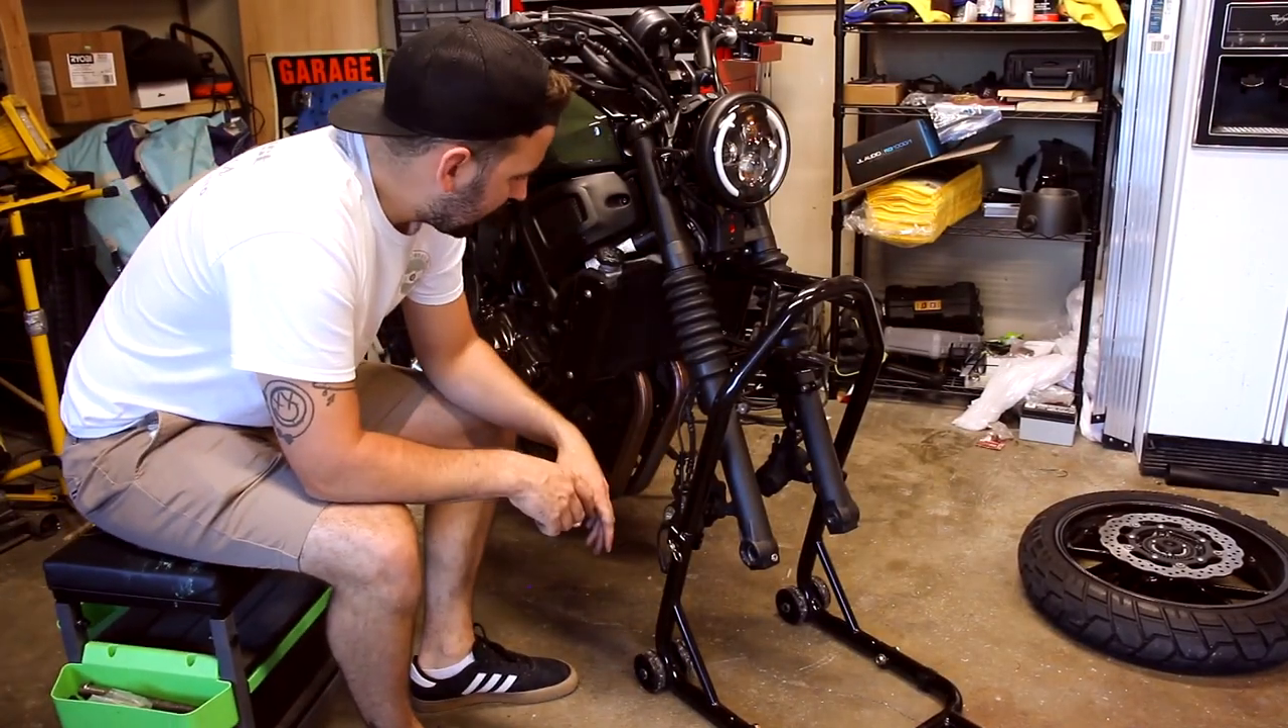All right now the front wheel is off.